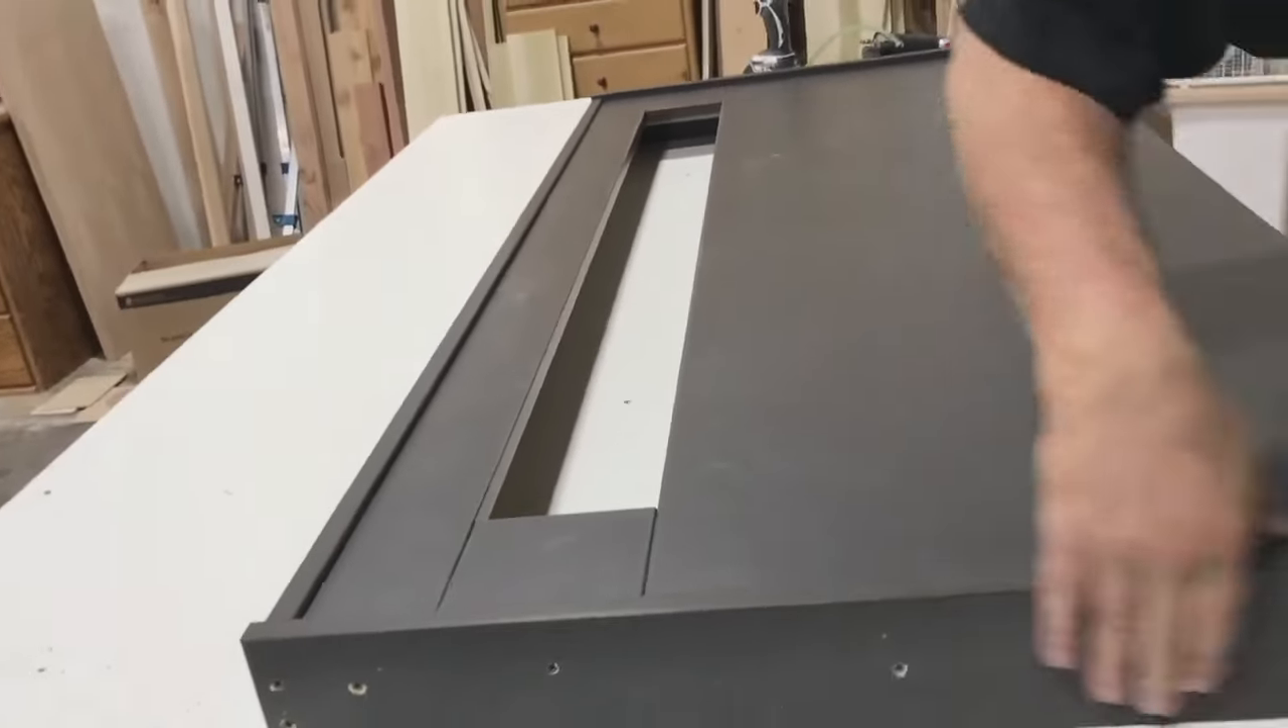And as you can see as we did, we now have the basic headboard construction.